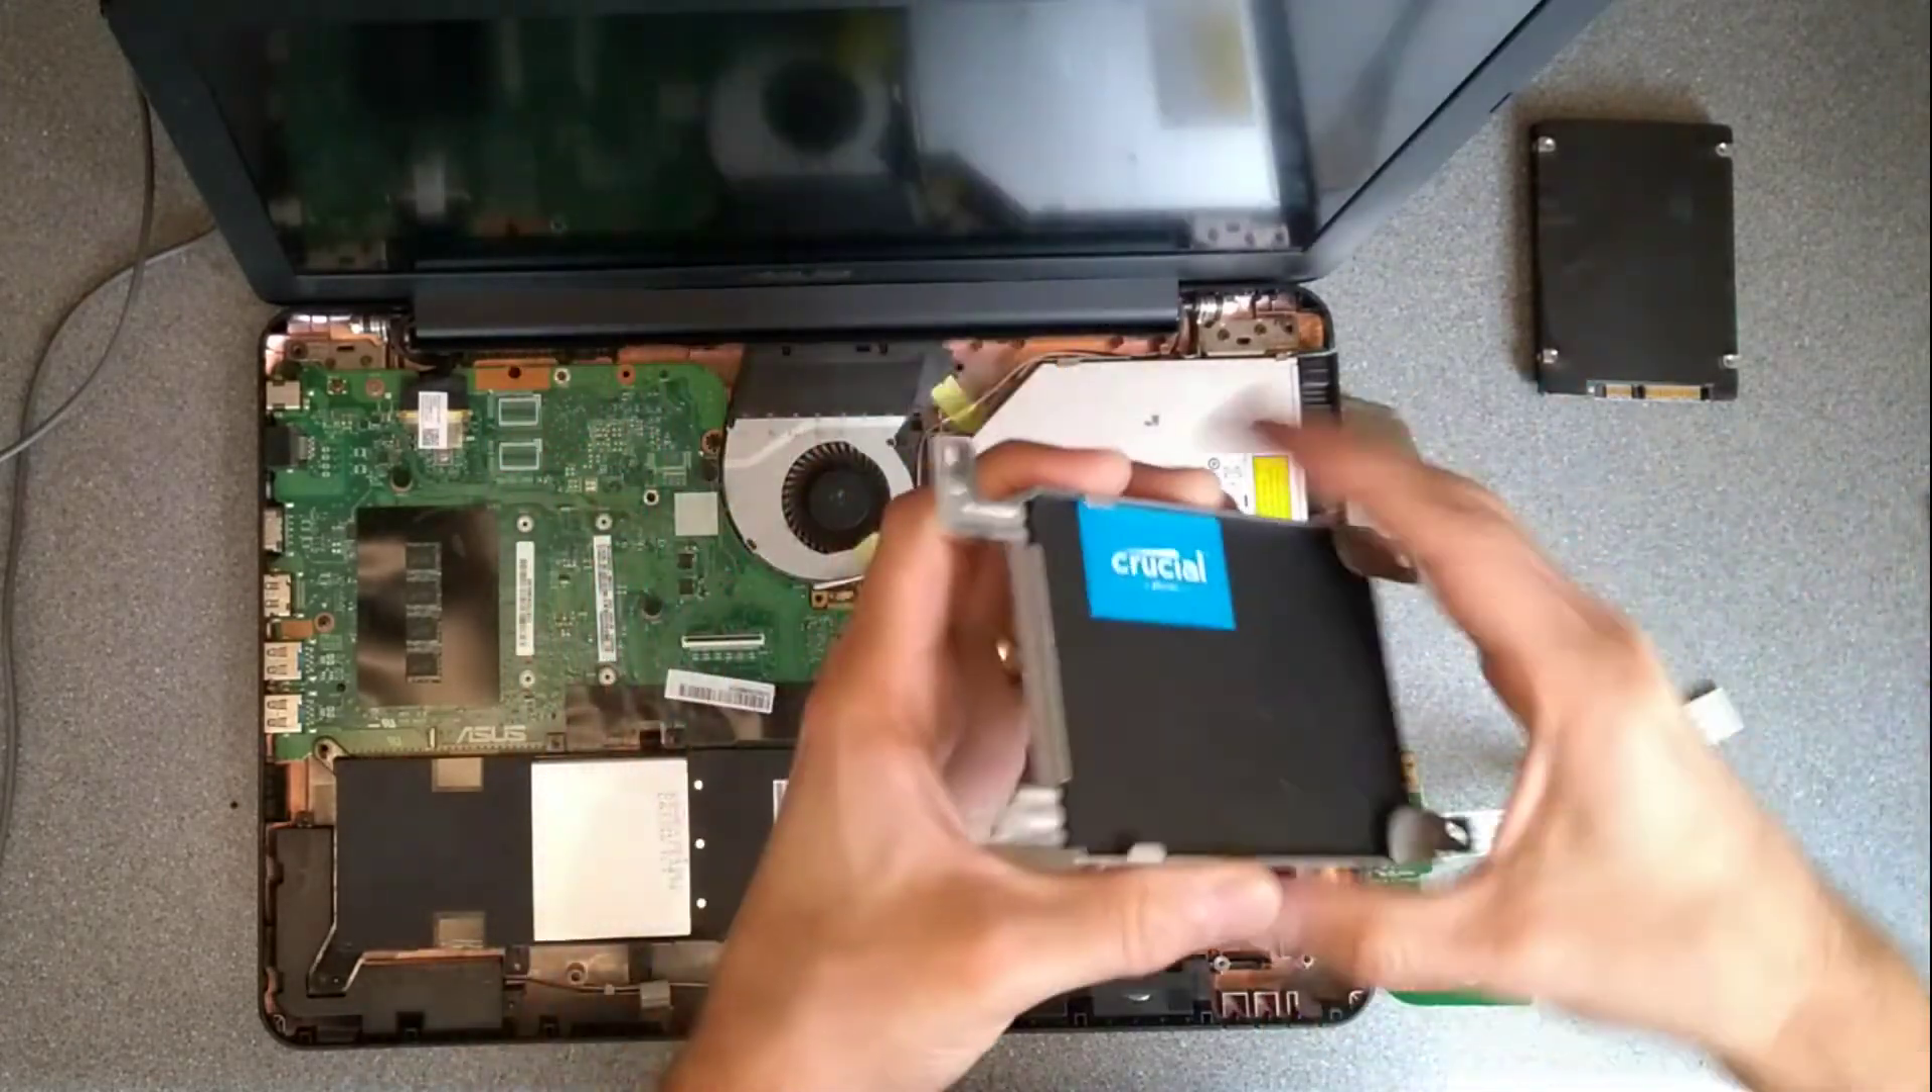So that's the SSD, now attached to the bracket.